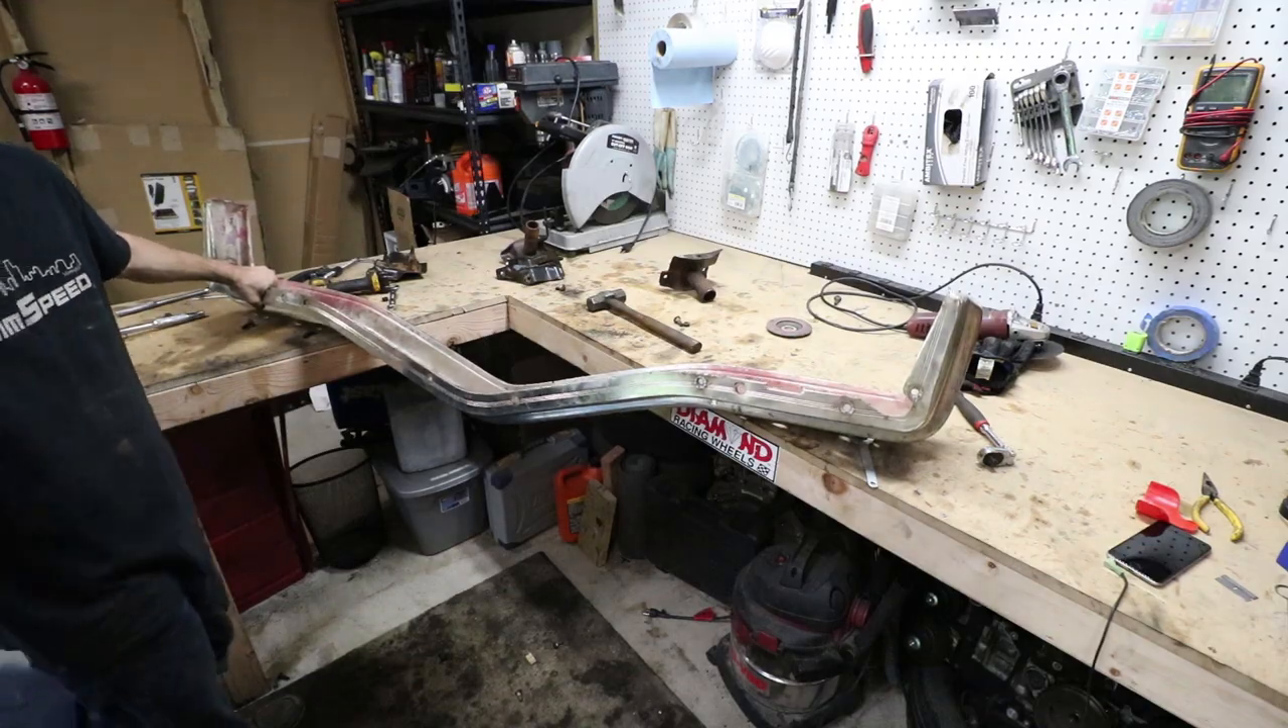Alright the bumper is stripped down to totally bare. There's nothing else on it.